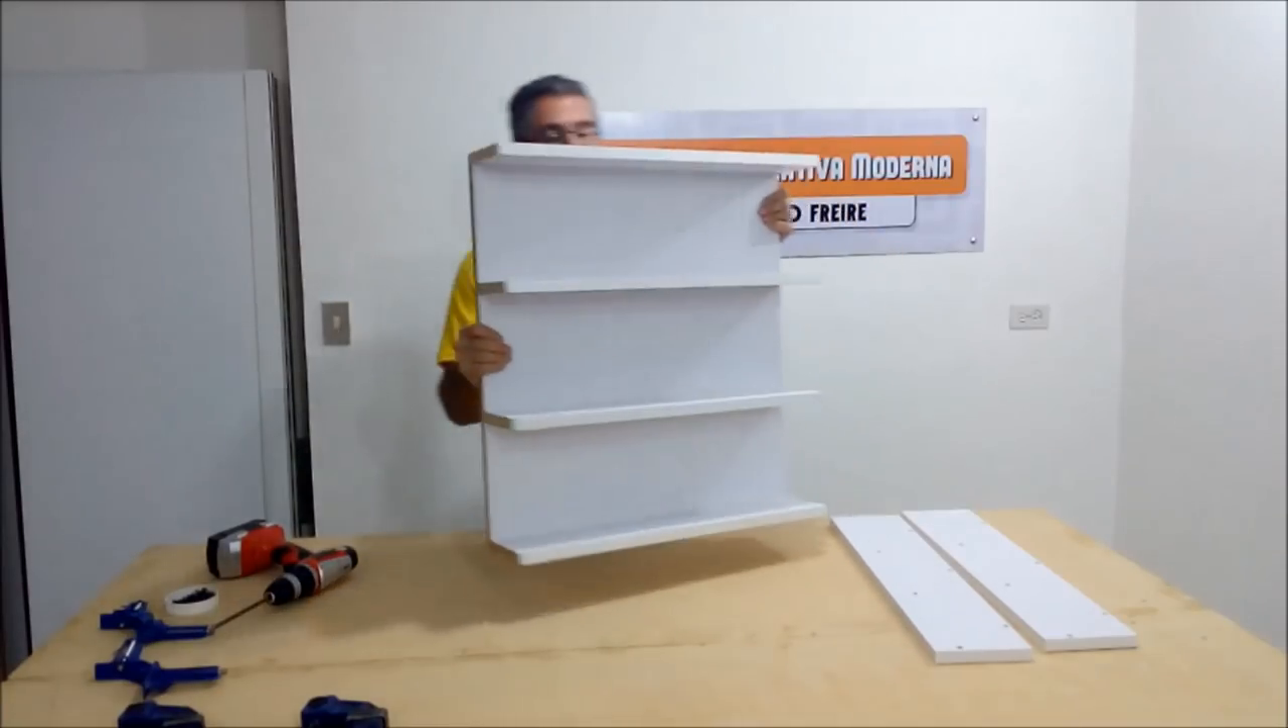Al tener colocadas nuestras repisas y la pieza superior e inferior solo nos resta colocar las dos piezas laterales.